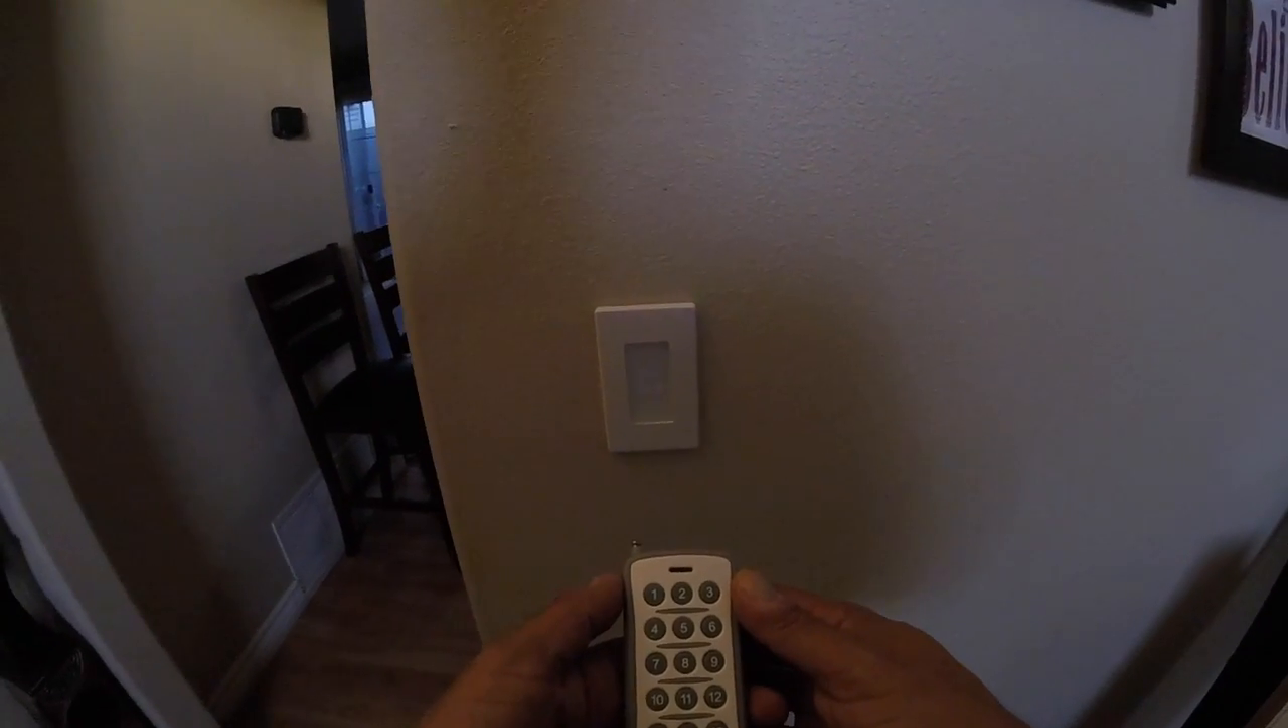Presionamos firmemente la placa de acabado y la instalación queda completamente terminada.